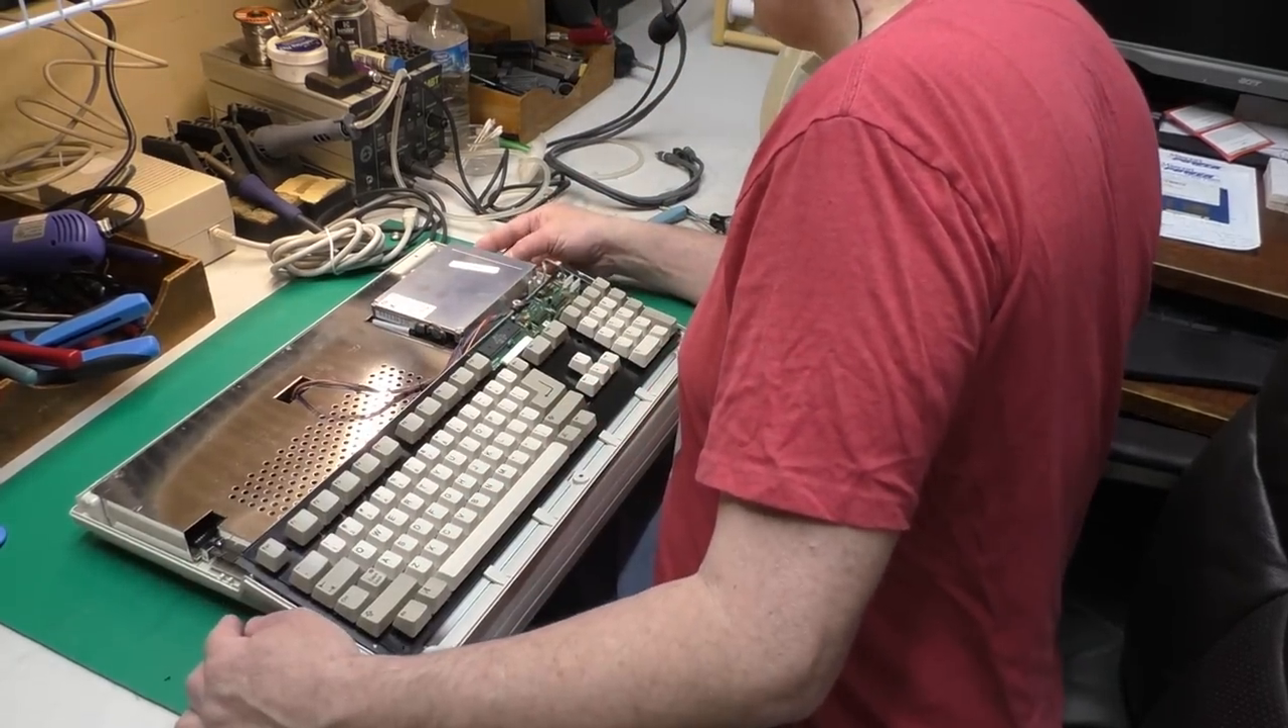We've got our keyboard slid back down in place.